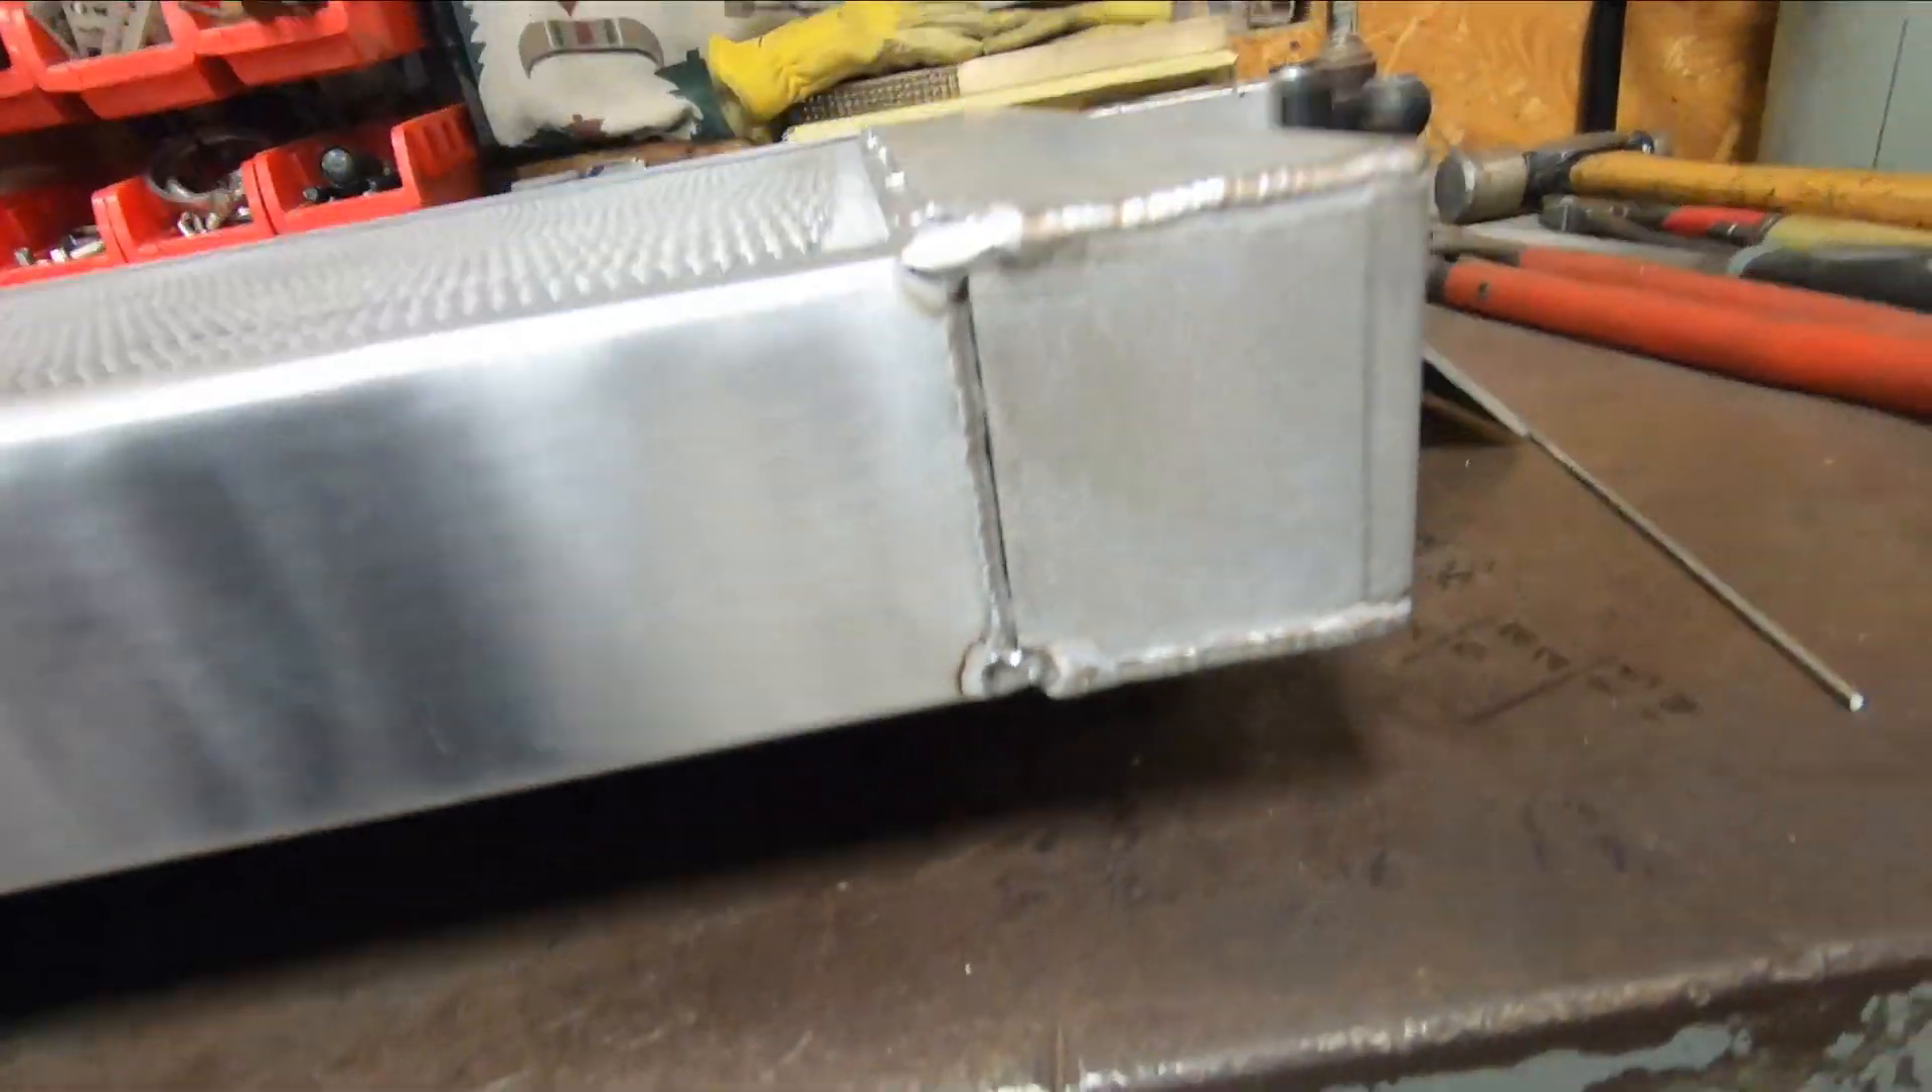There's a little bit of a gap there, but that can be solved with some filler rod.